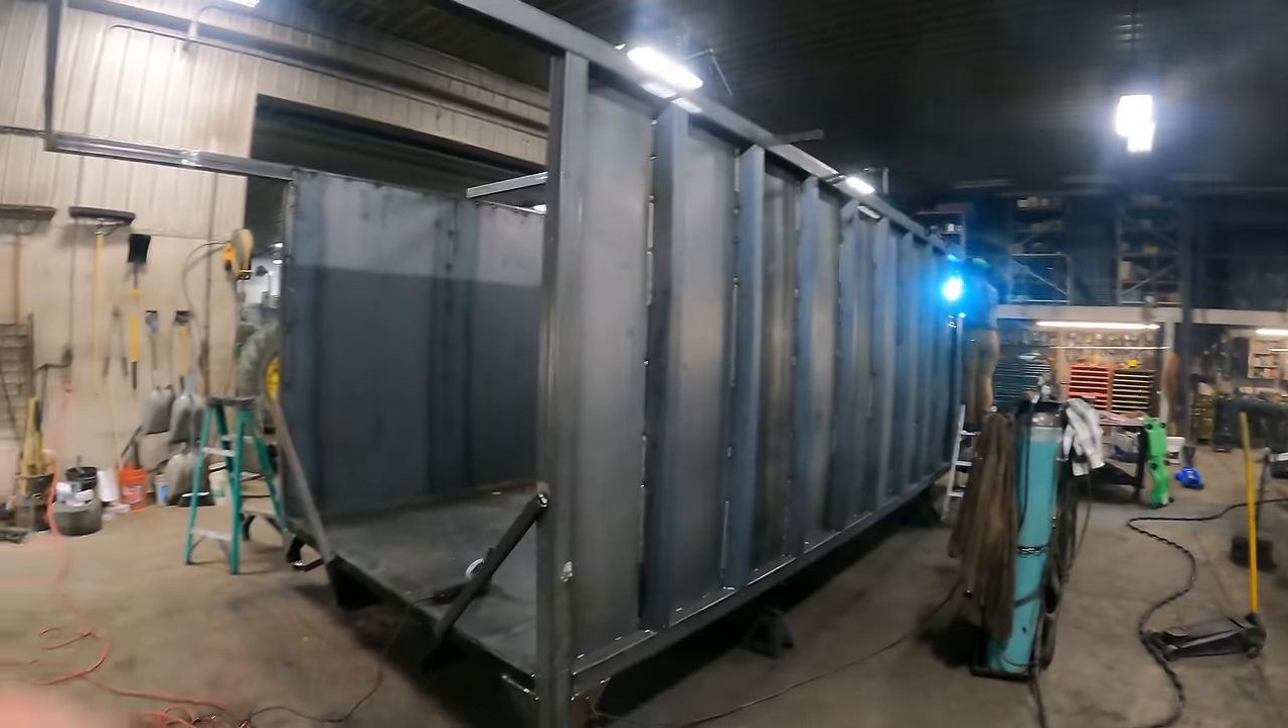We've got all our sheets up, so we're starting to weld them into place.